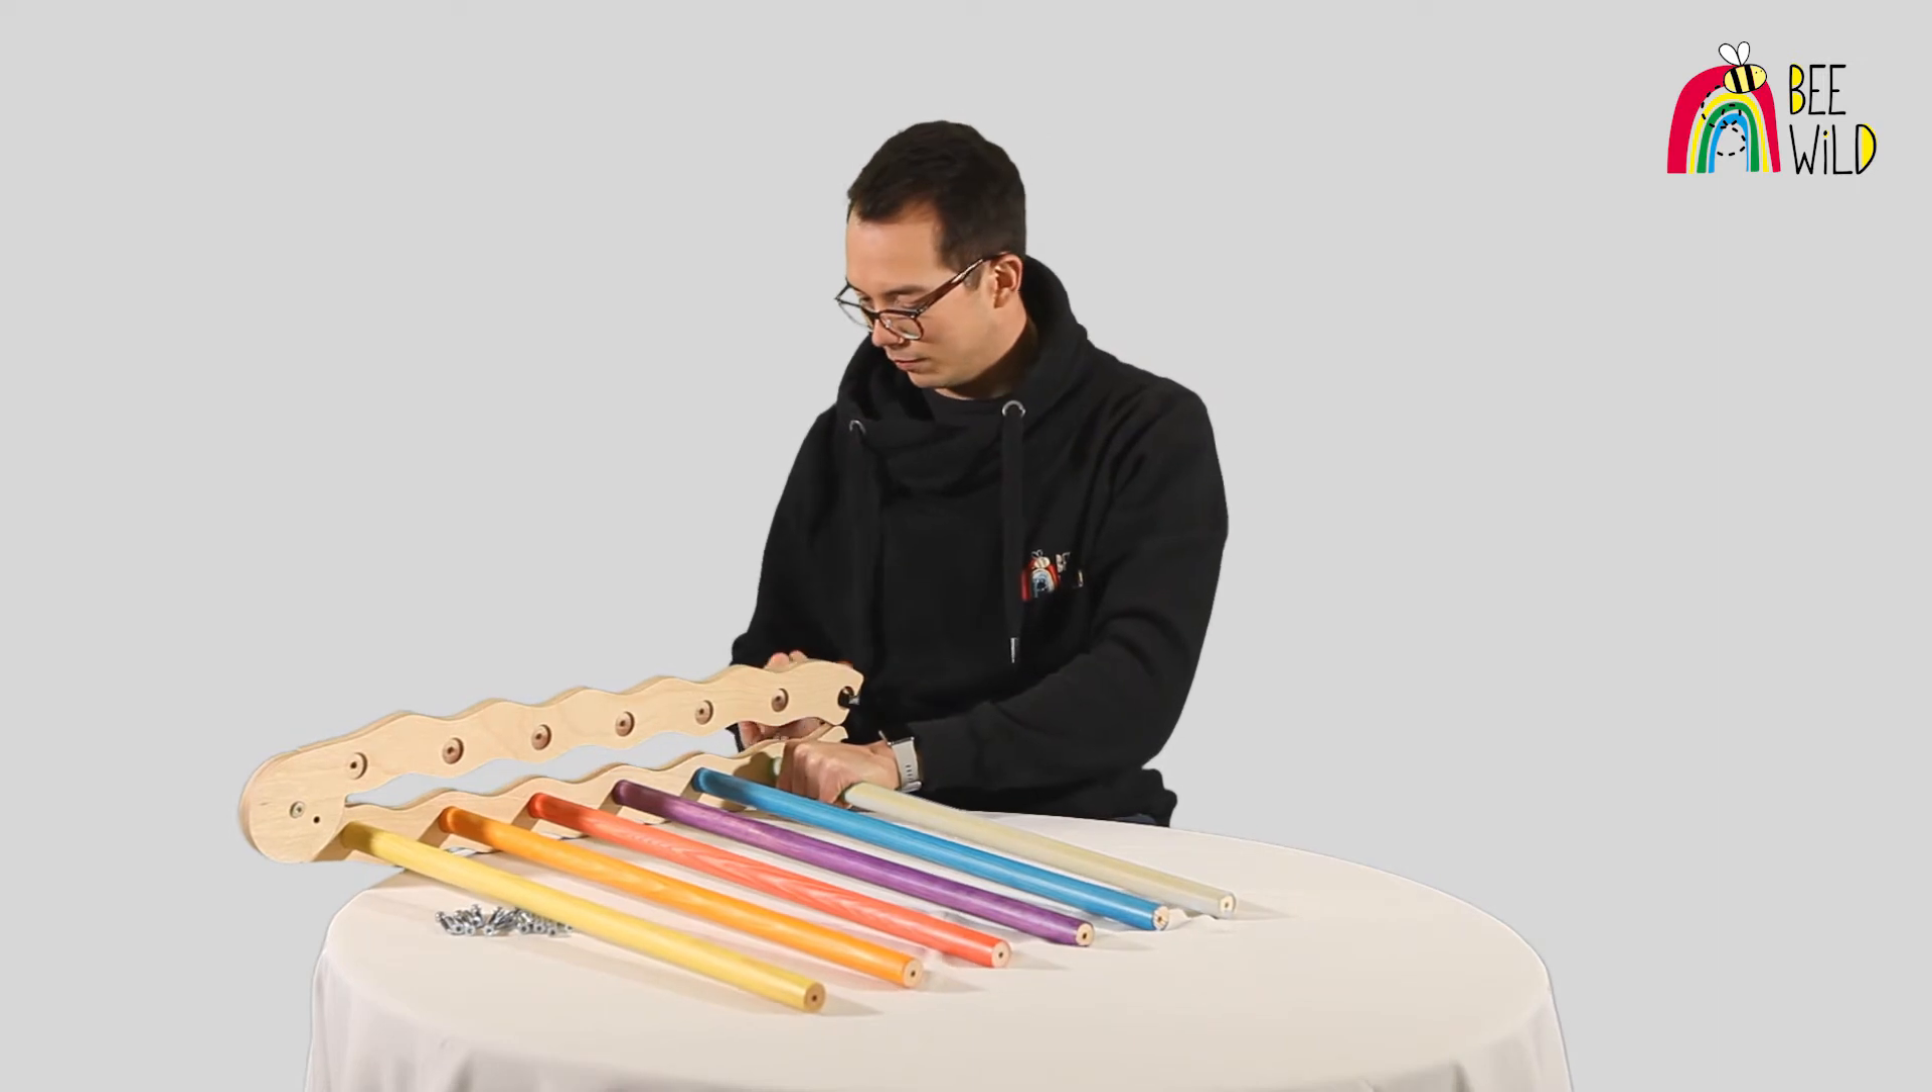Right so we've finished putting in the bottom row of rungs so the next stage will be to do the exact same process but for the top row of recessed holes again.